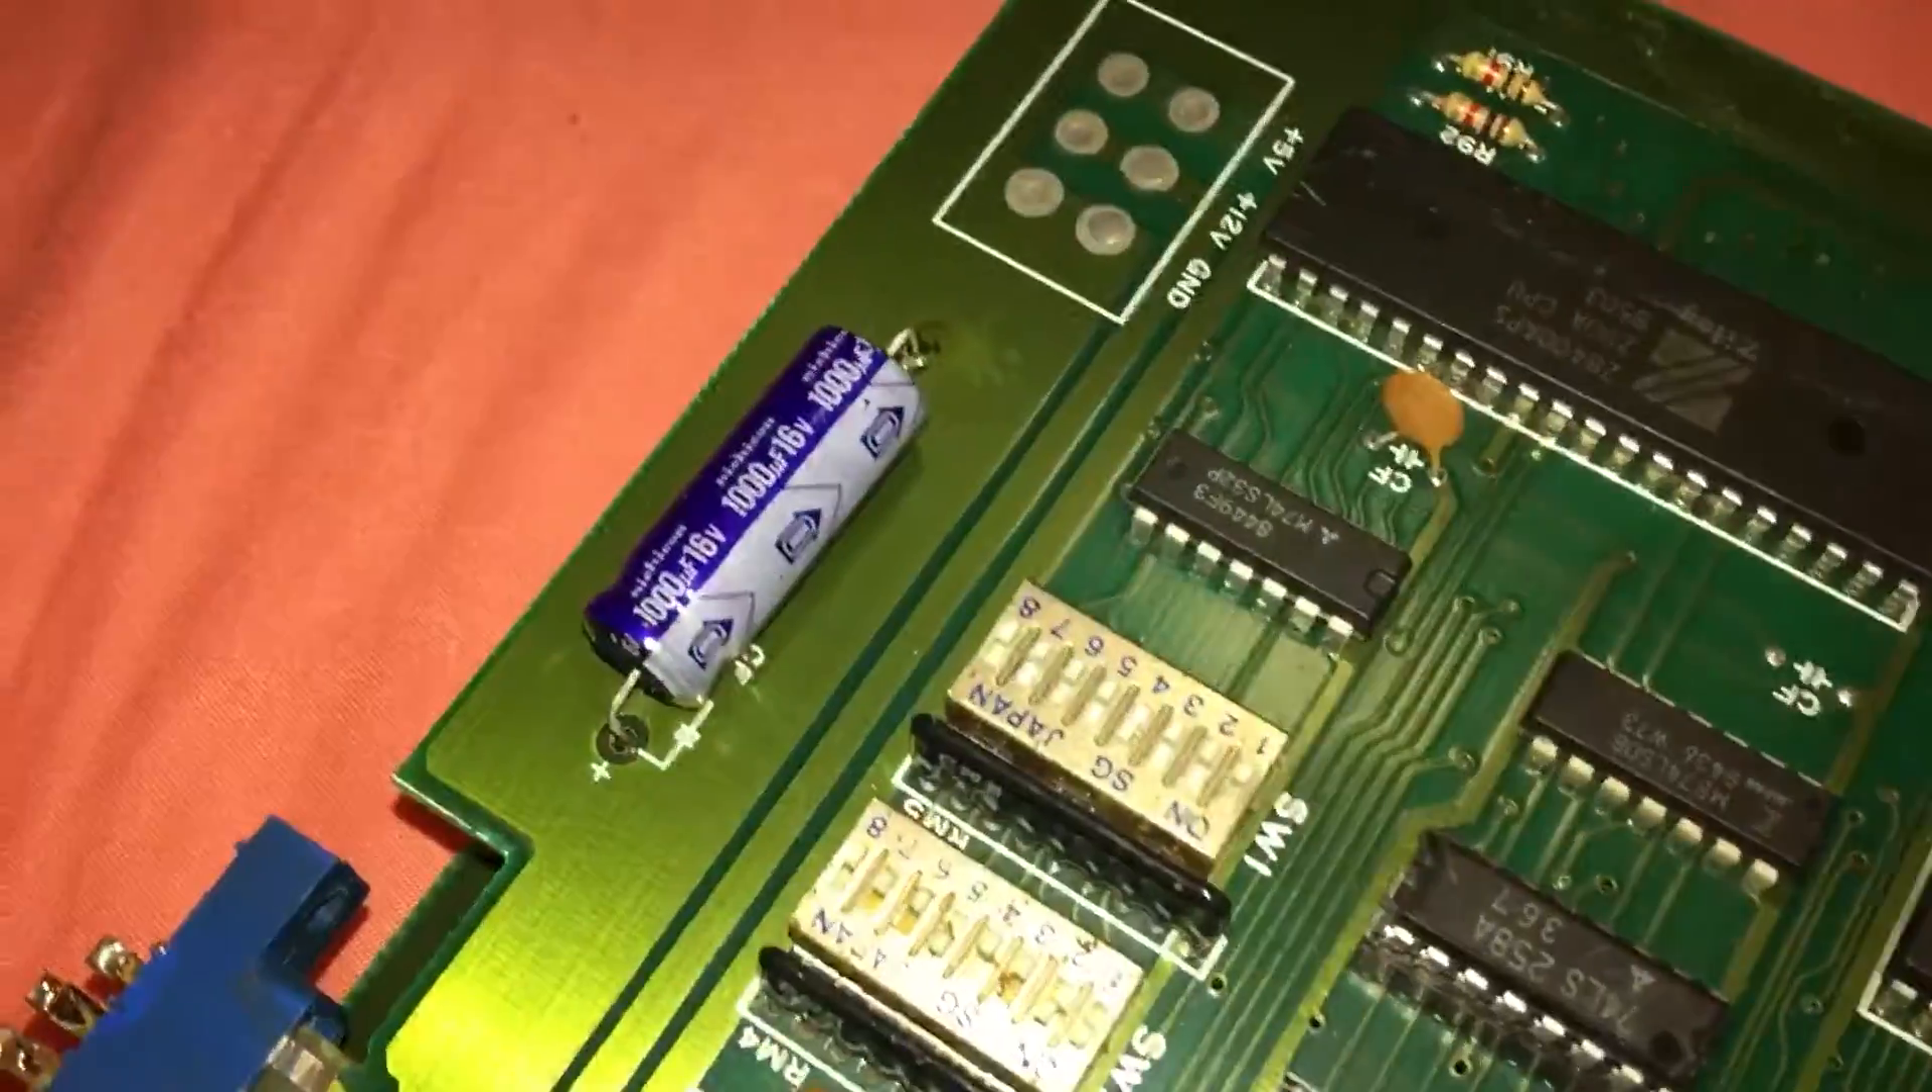The capacitors have arrived today so they've been fitted.